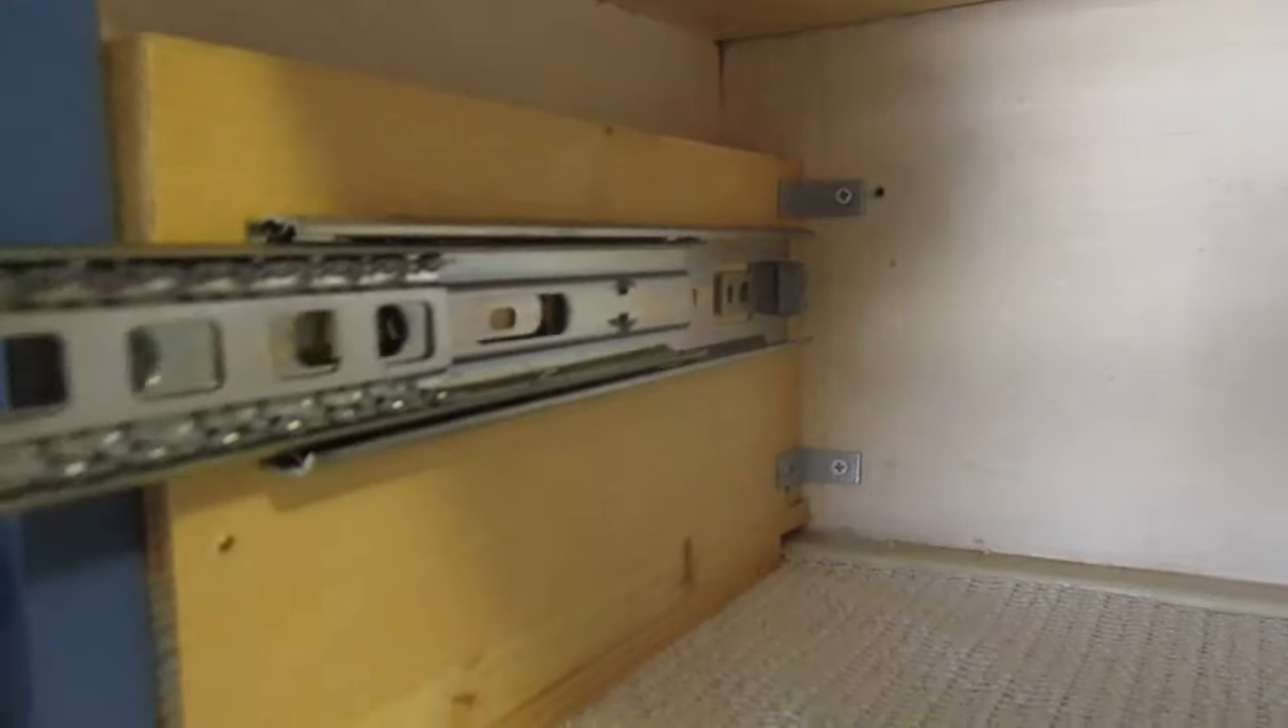Um, and i'll explain later why that is and you can see i've got the drawer slides mounted on these pieces of wood.